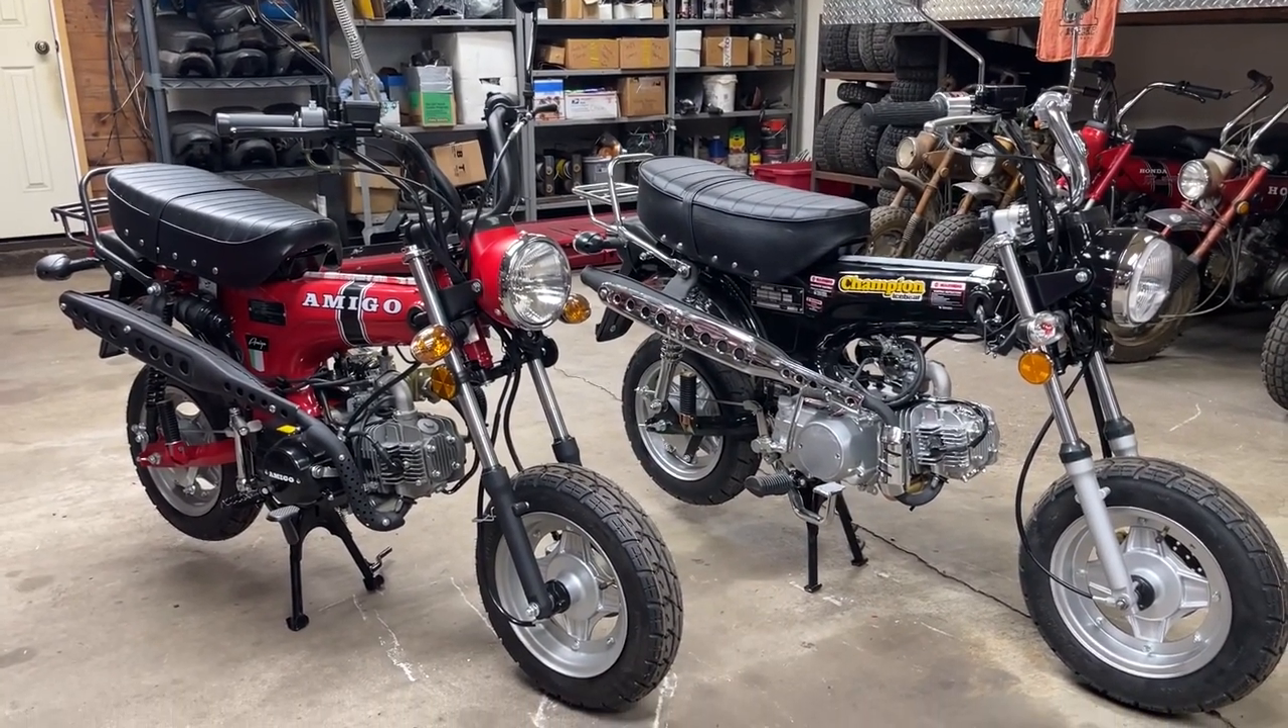We got them uncrated, mostly put together. As you can see, I don't have the front fender on either one of the bikes.